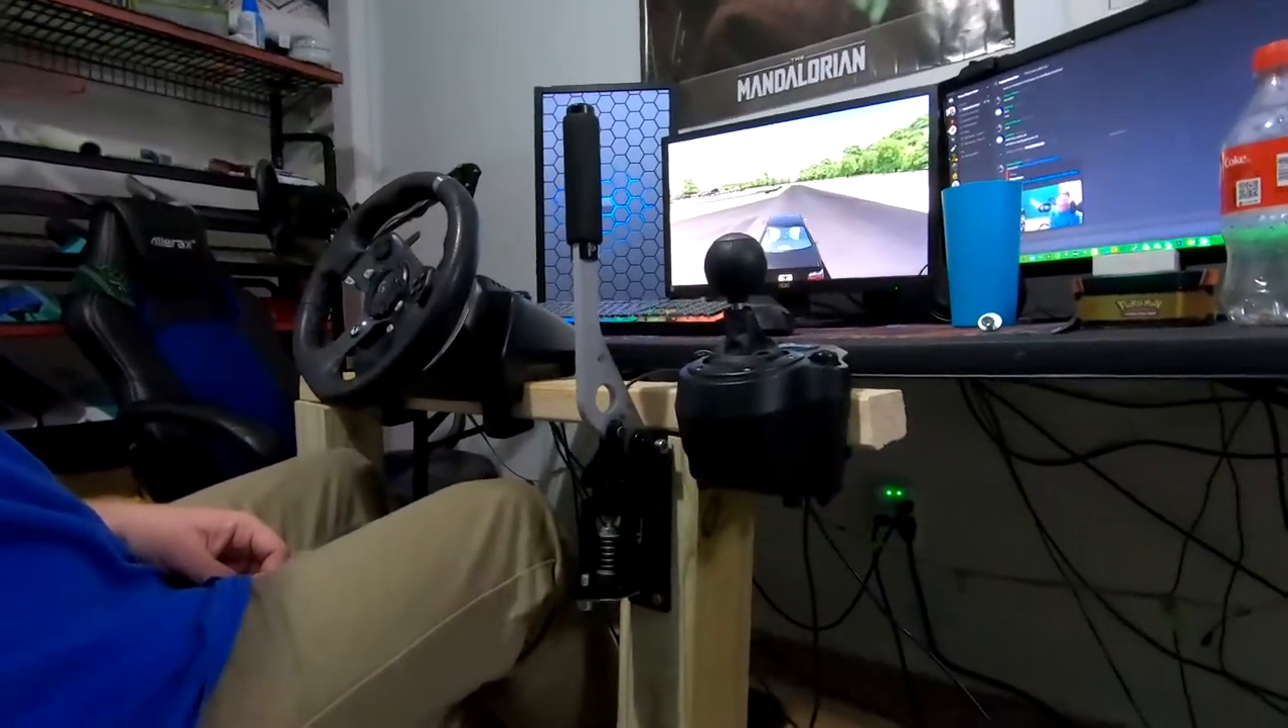So I don't have all the wires tied up they're just hanging.